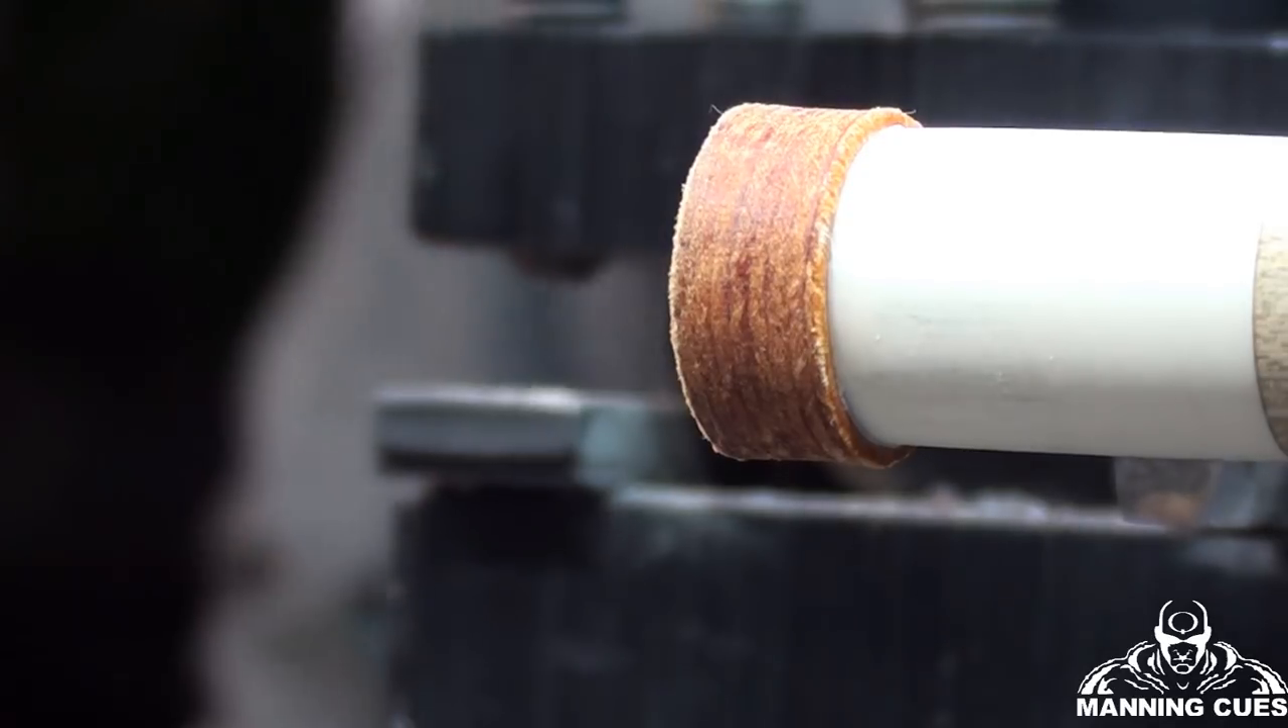So right now you can kind of see that the tip is bigger than the ferrule. And it is all the way around.